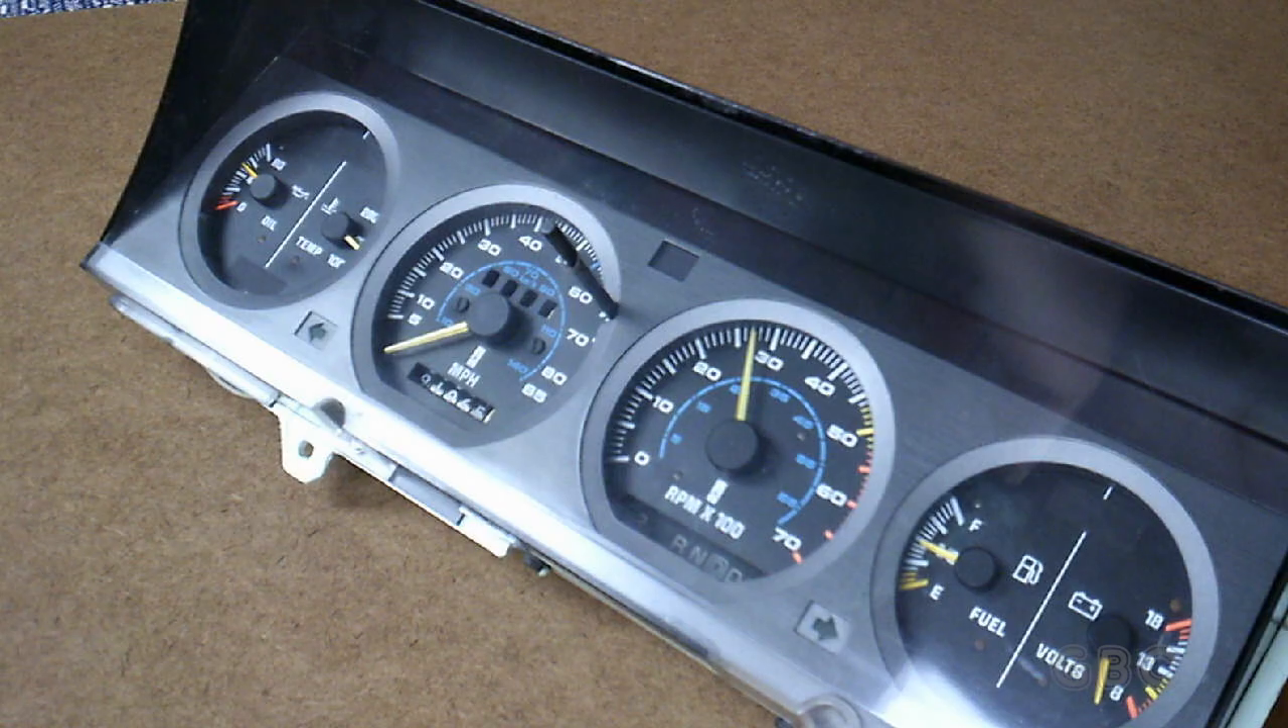All right so here I have the cluster out and I just need to start taking it apart.